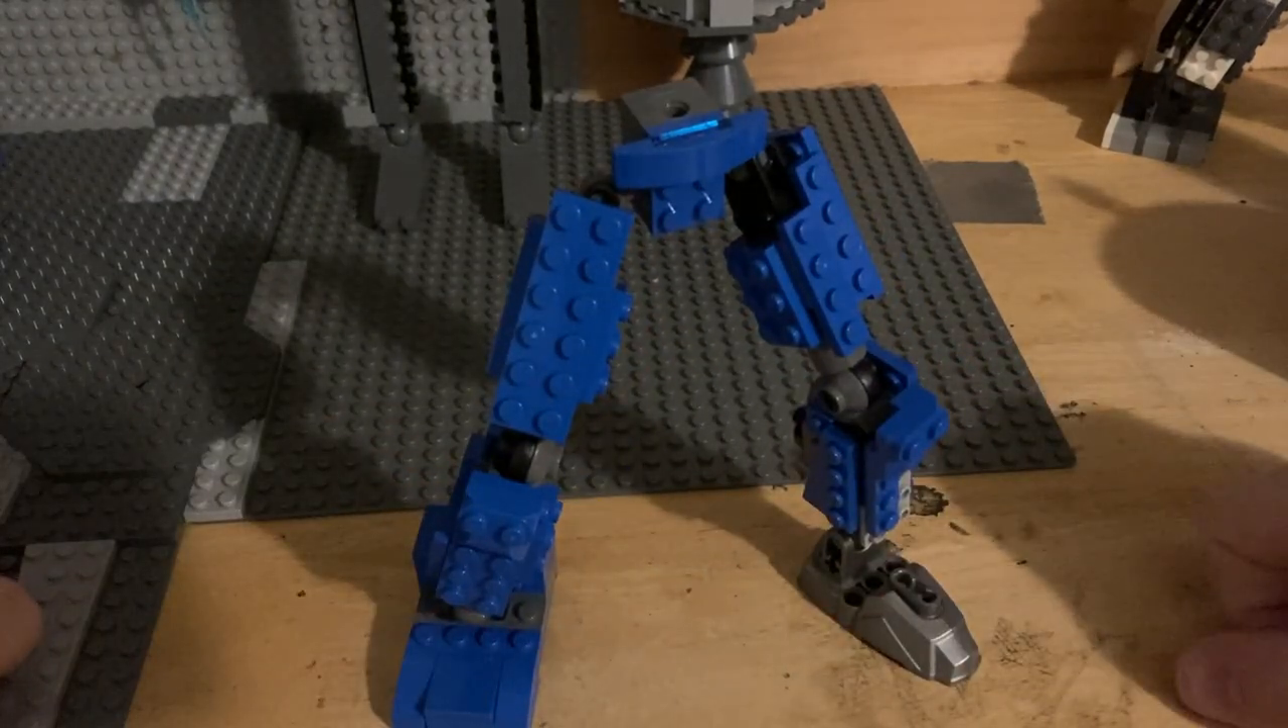There you have Bonnie's legs complete.